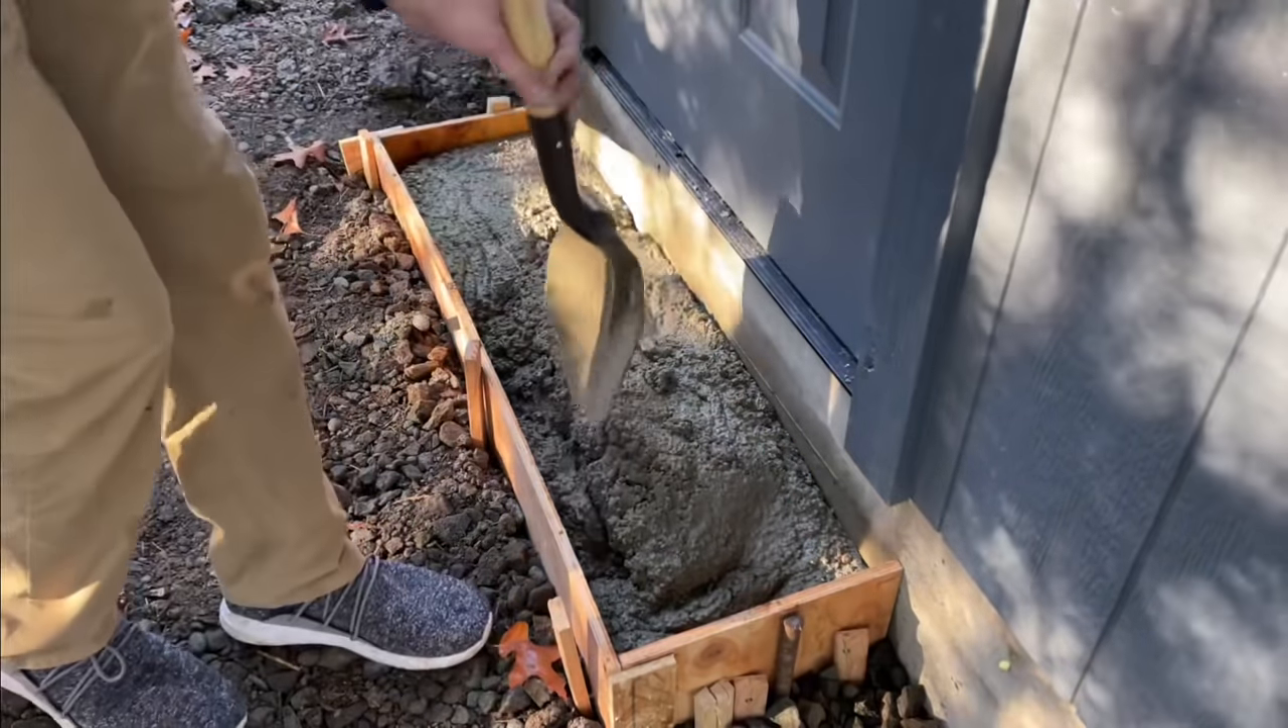I still actually haven't taken the form apart.